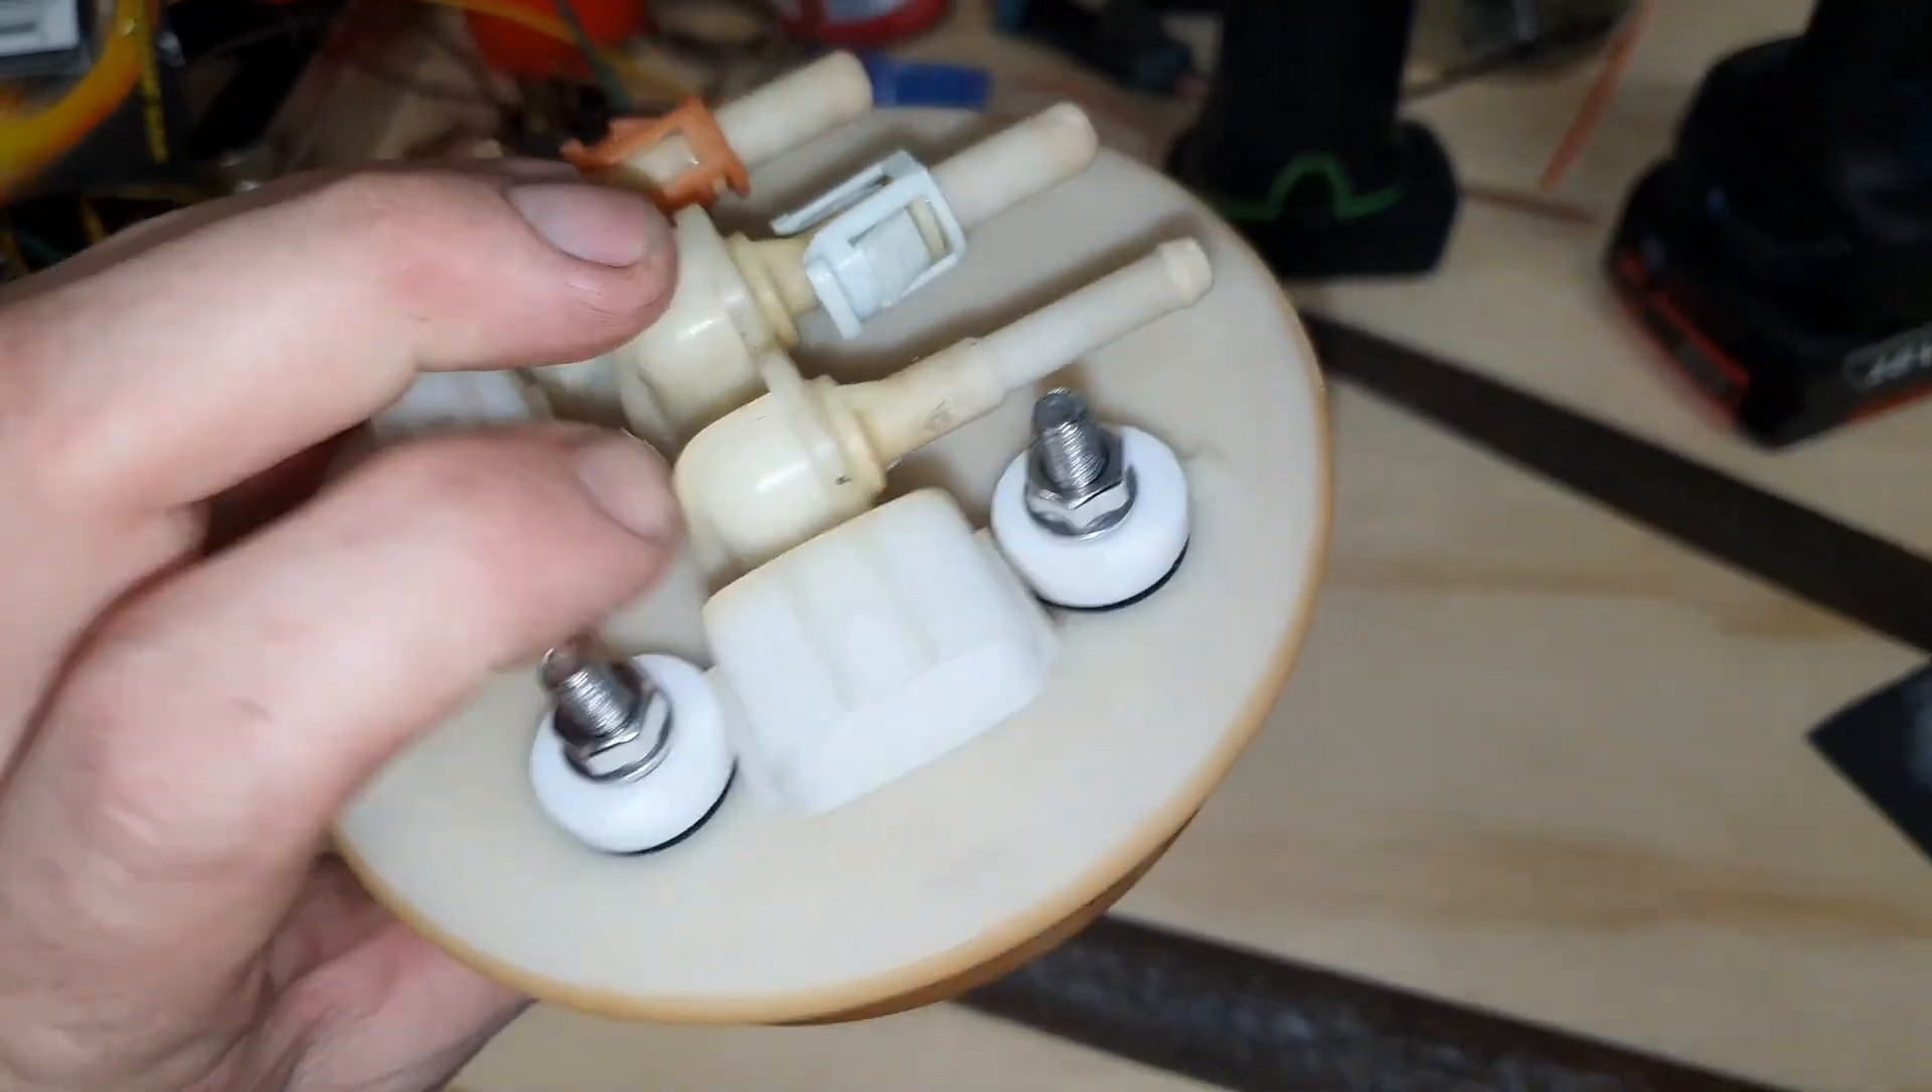The electrical bulkhead connections are now fitted to the fuel pump top hat.